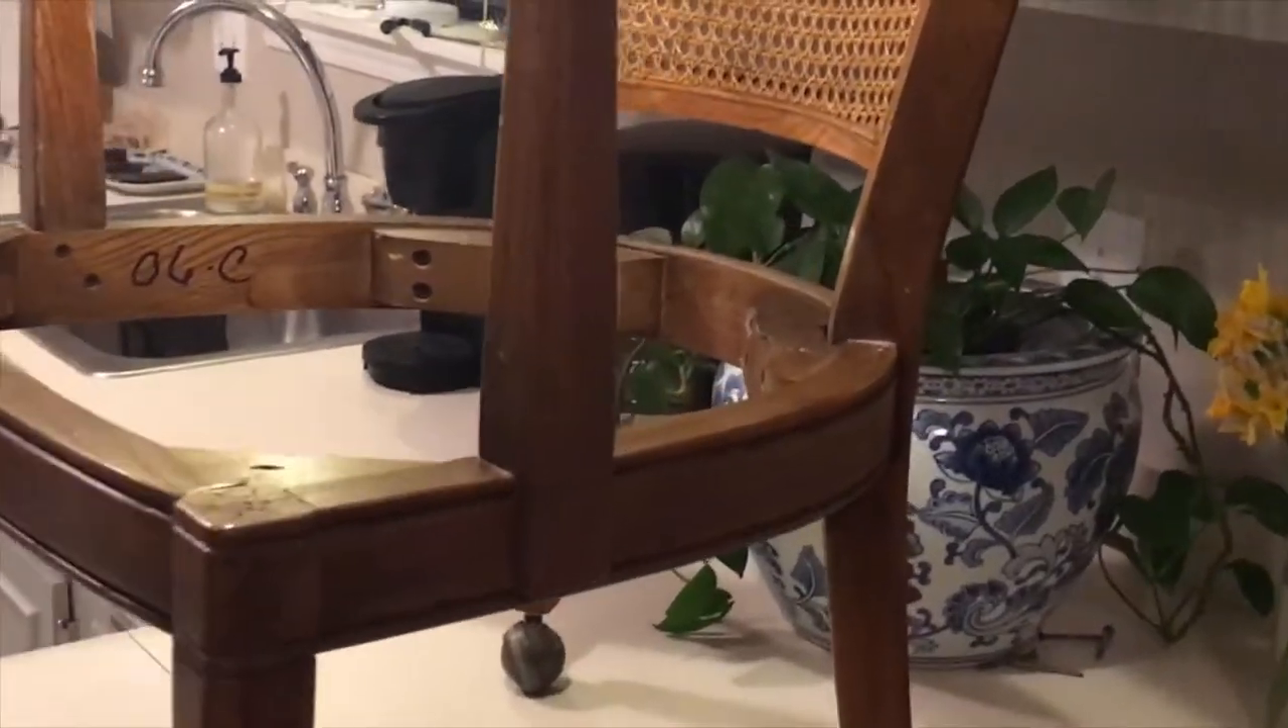So I already removed the seat and it was really simple.